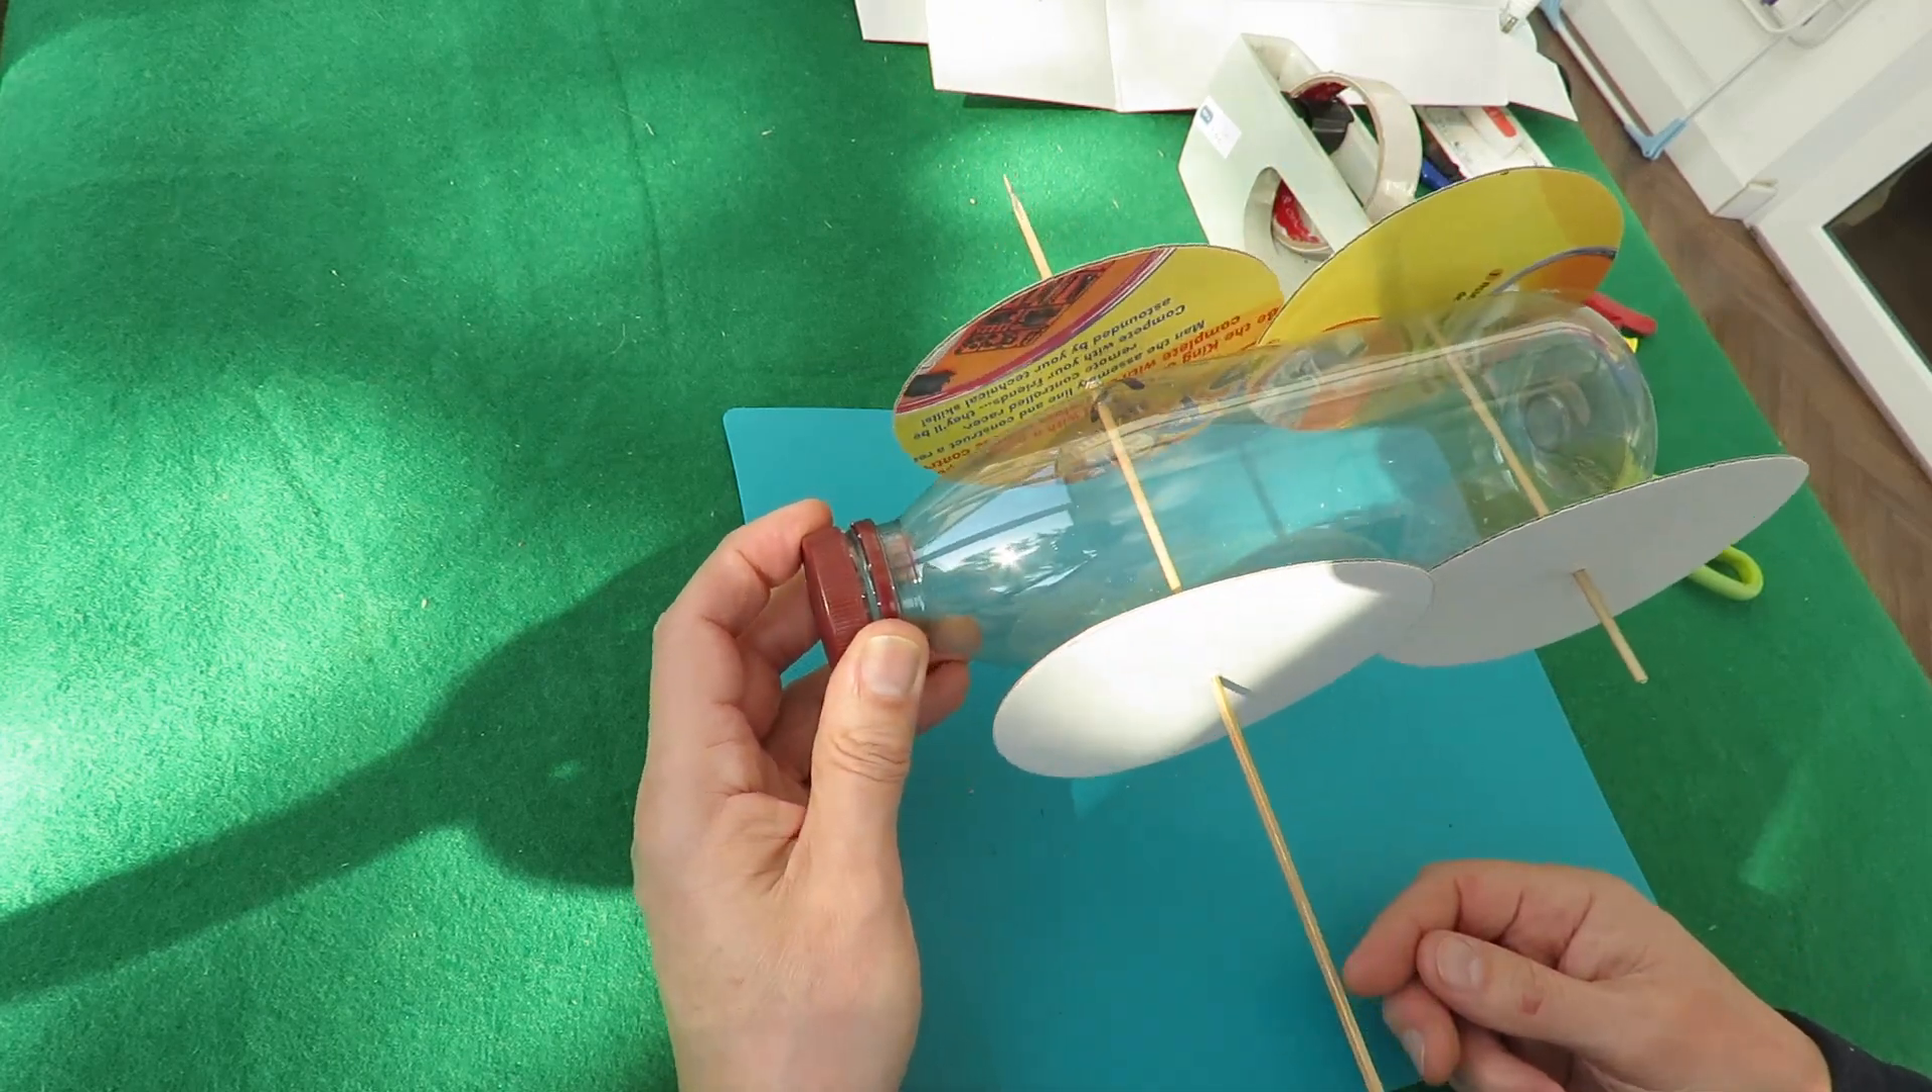One basic thing wrong with it is the wheels are too big for the space that I put the axles.